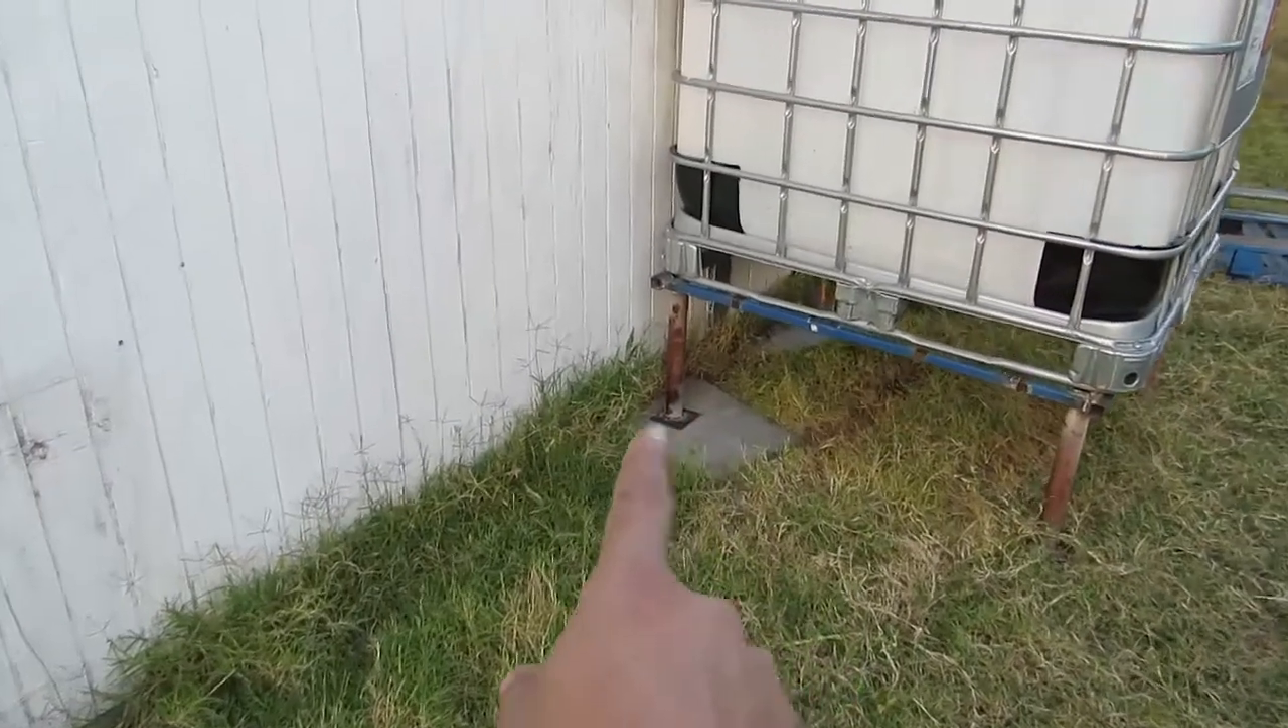Y pues como pueden ver Pues el tanque ya está Ya en la base.